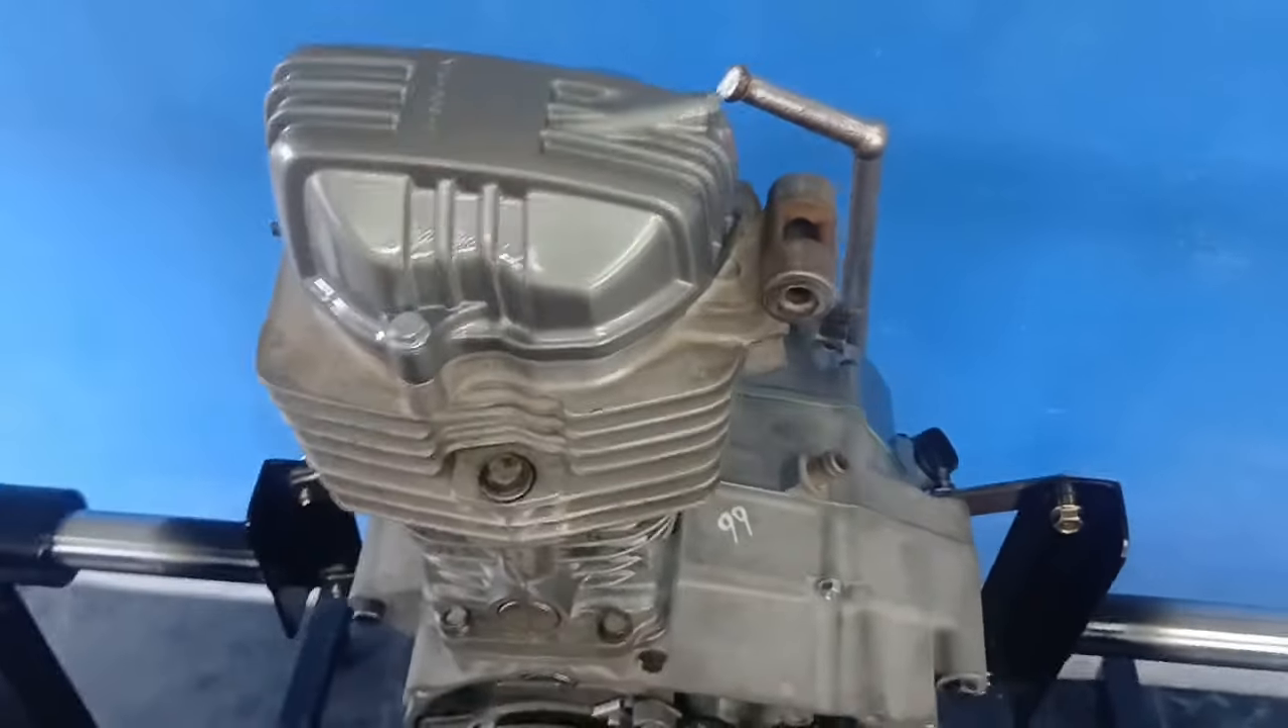Agora deu certo sim. Motor fechadinho.